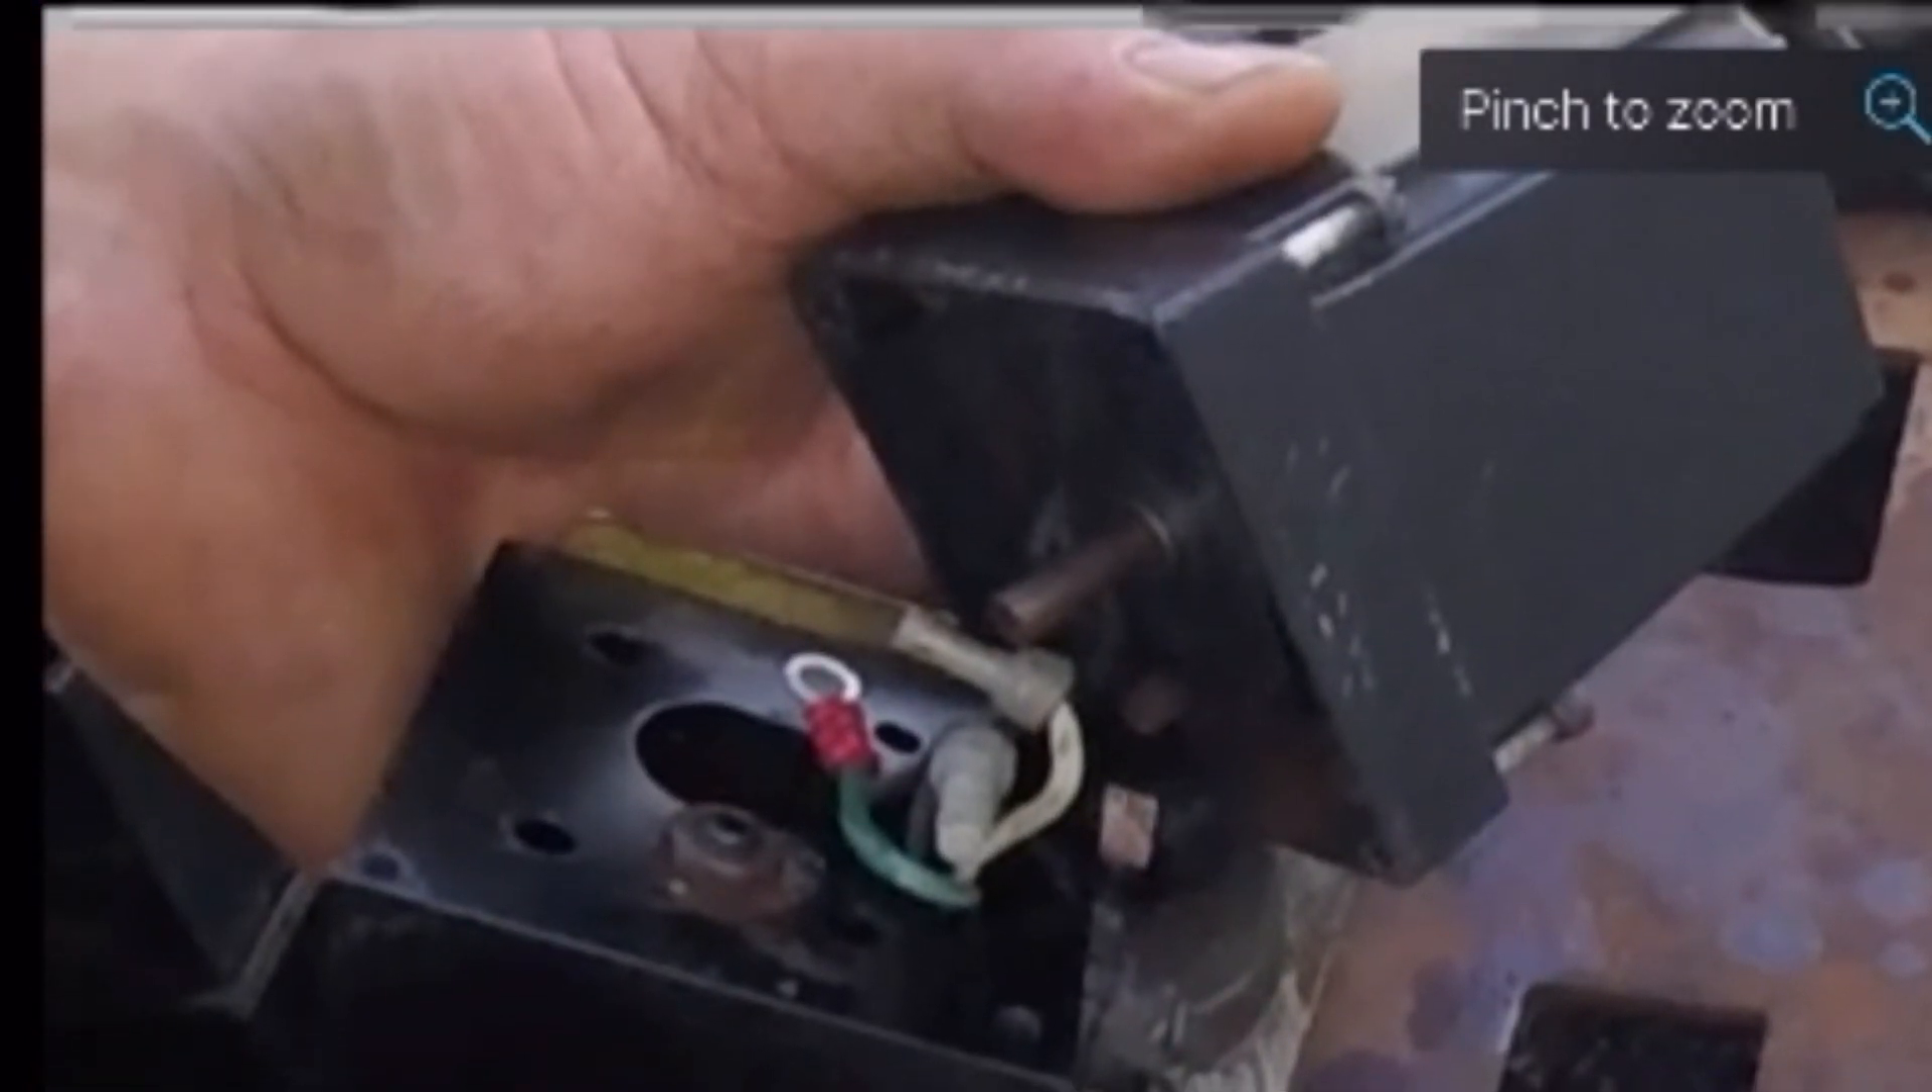There's a ground wire in there that's just not hooked up to anything.